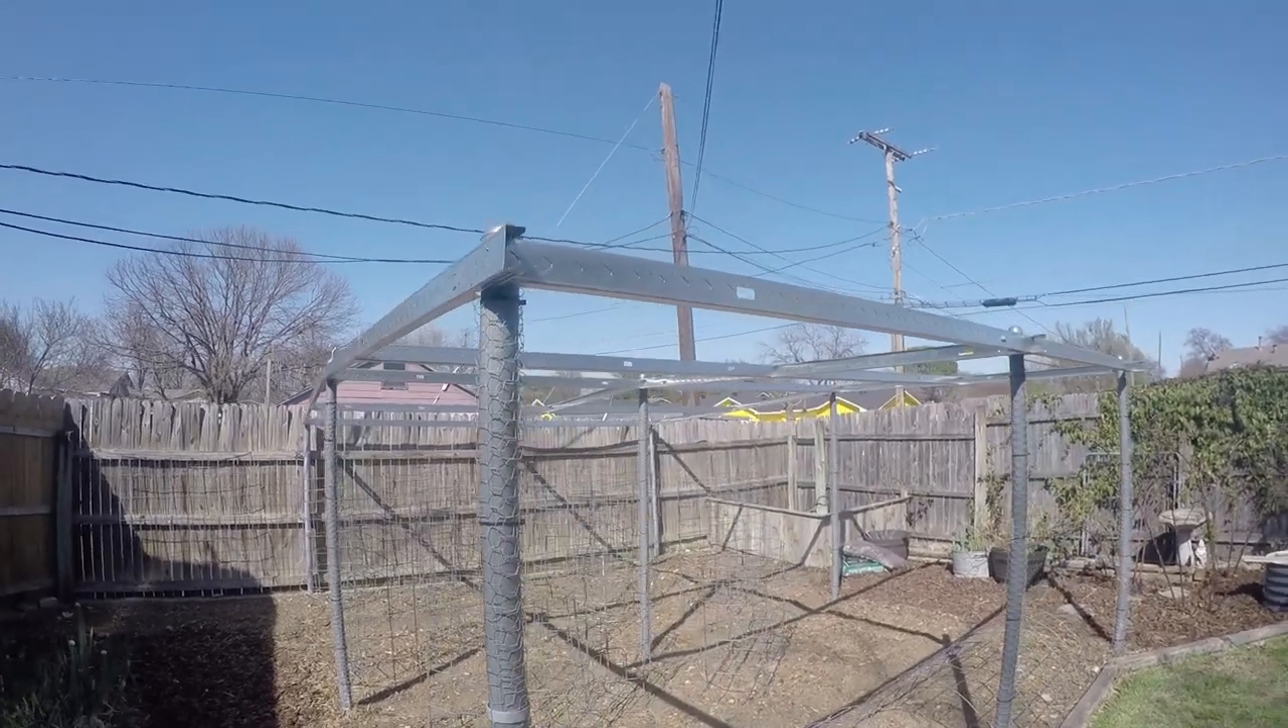All right, so we've got our shade cover, our old wood shade cover repurposed using these new metal studs.